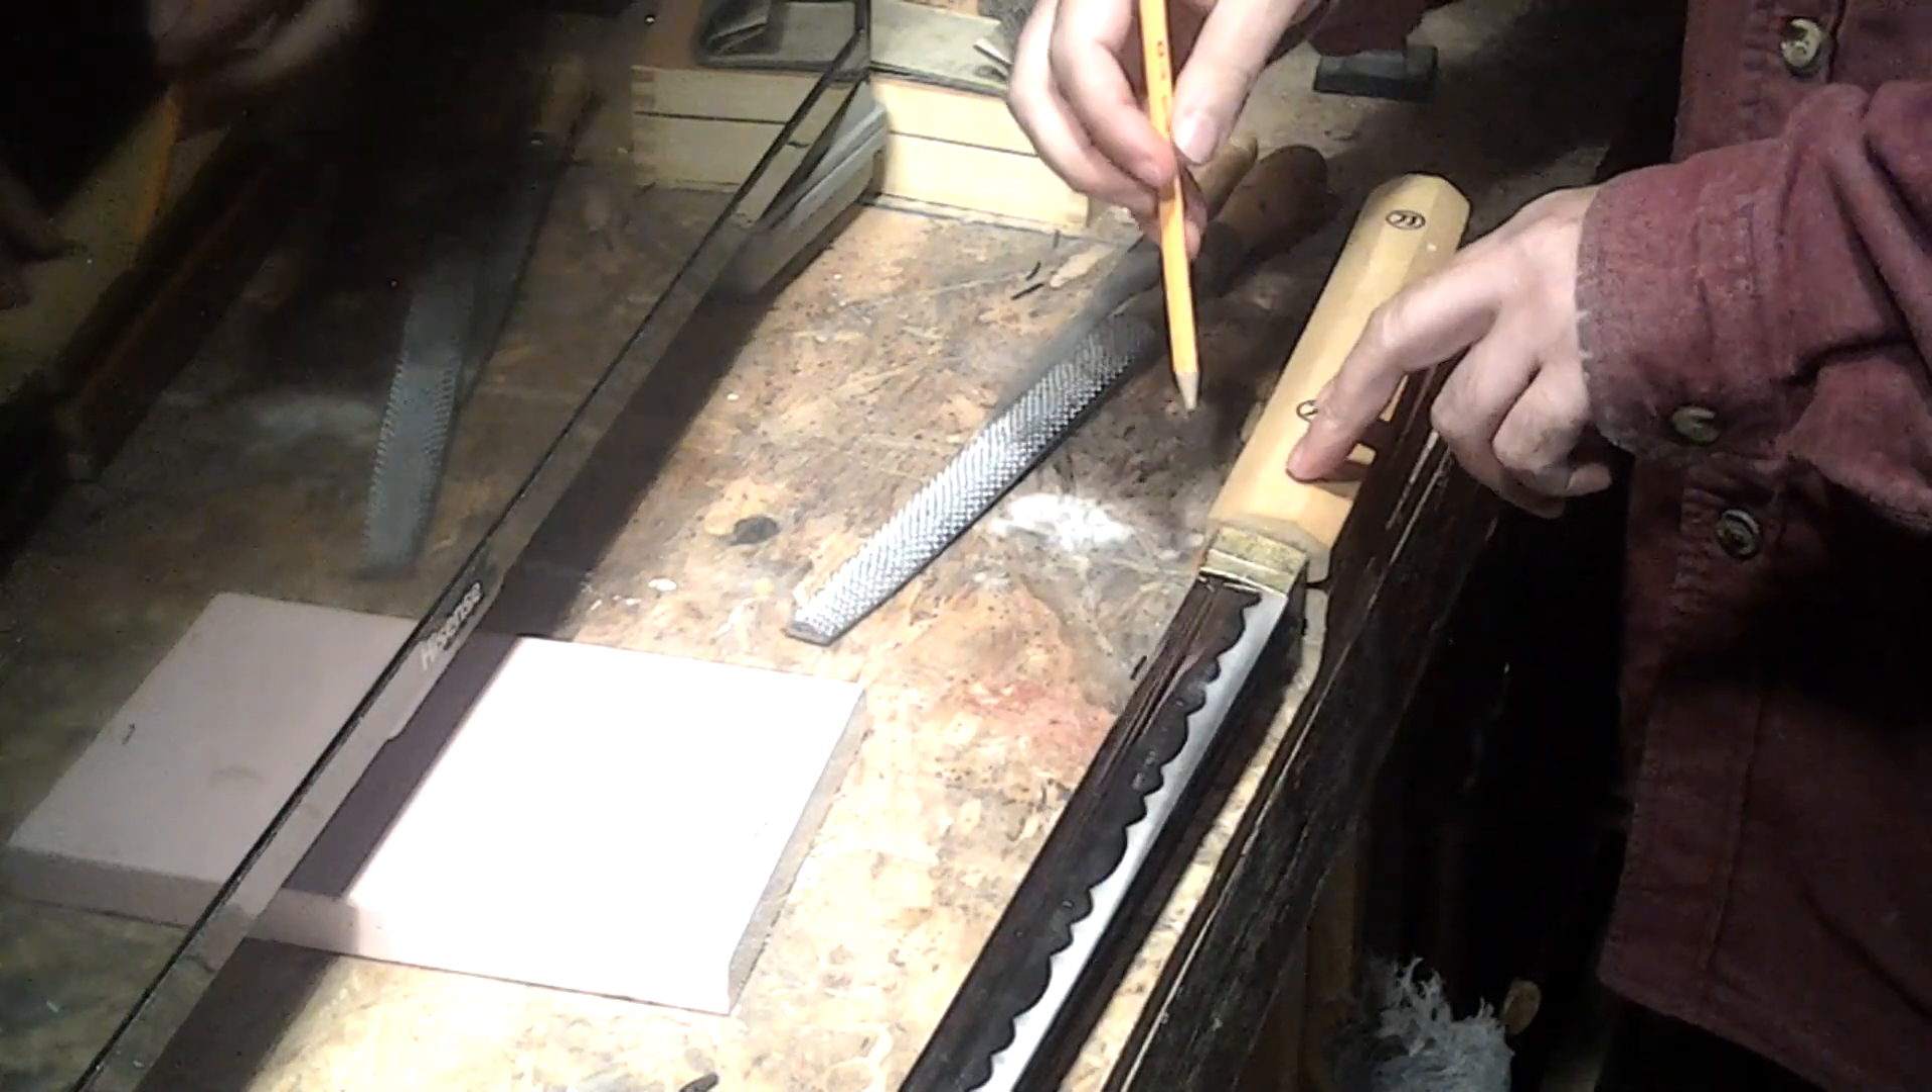I've got The blade Inserted Into the Handle And now I'm just Going to Trace Around This radius Of the Handle So that It meets The radius Of the blade.